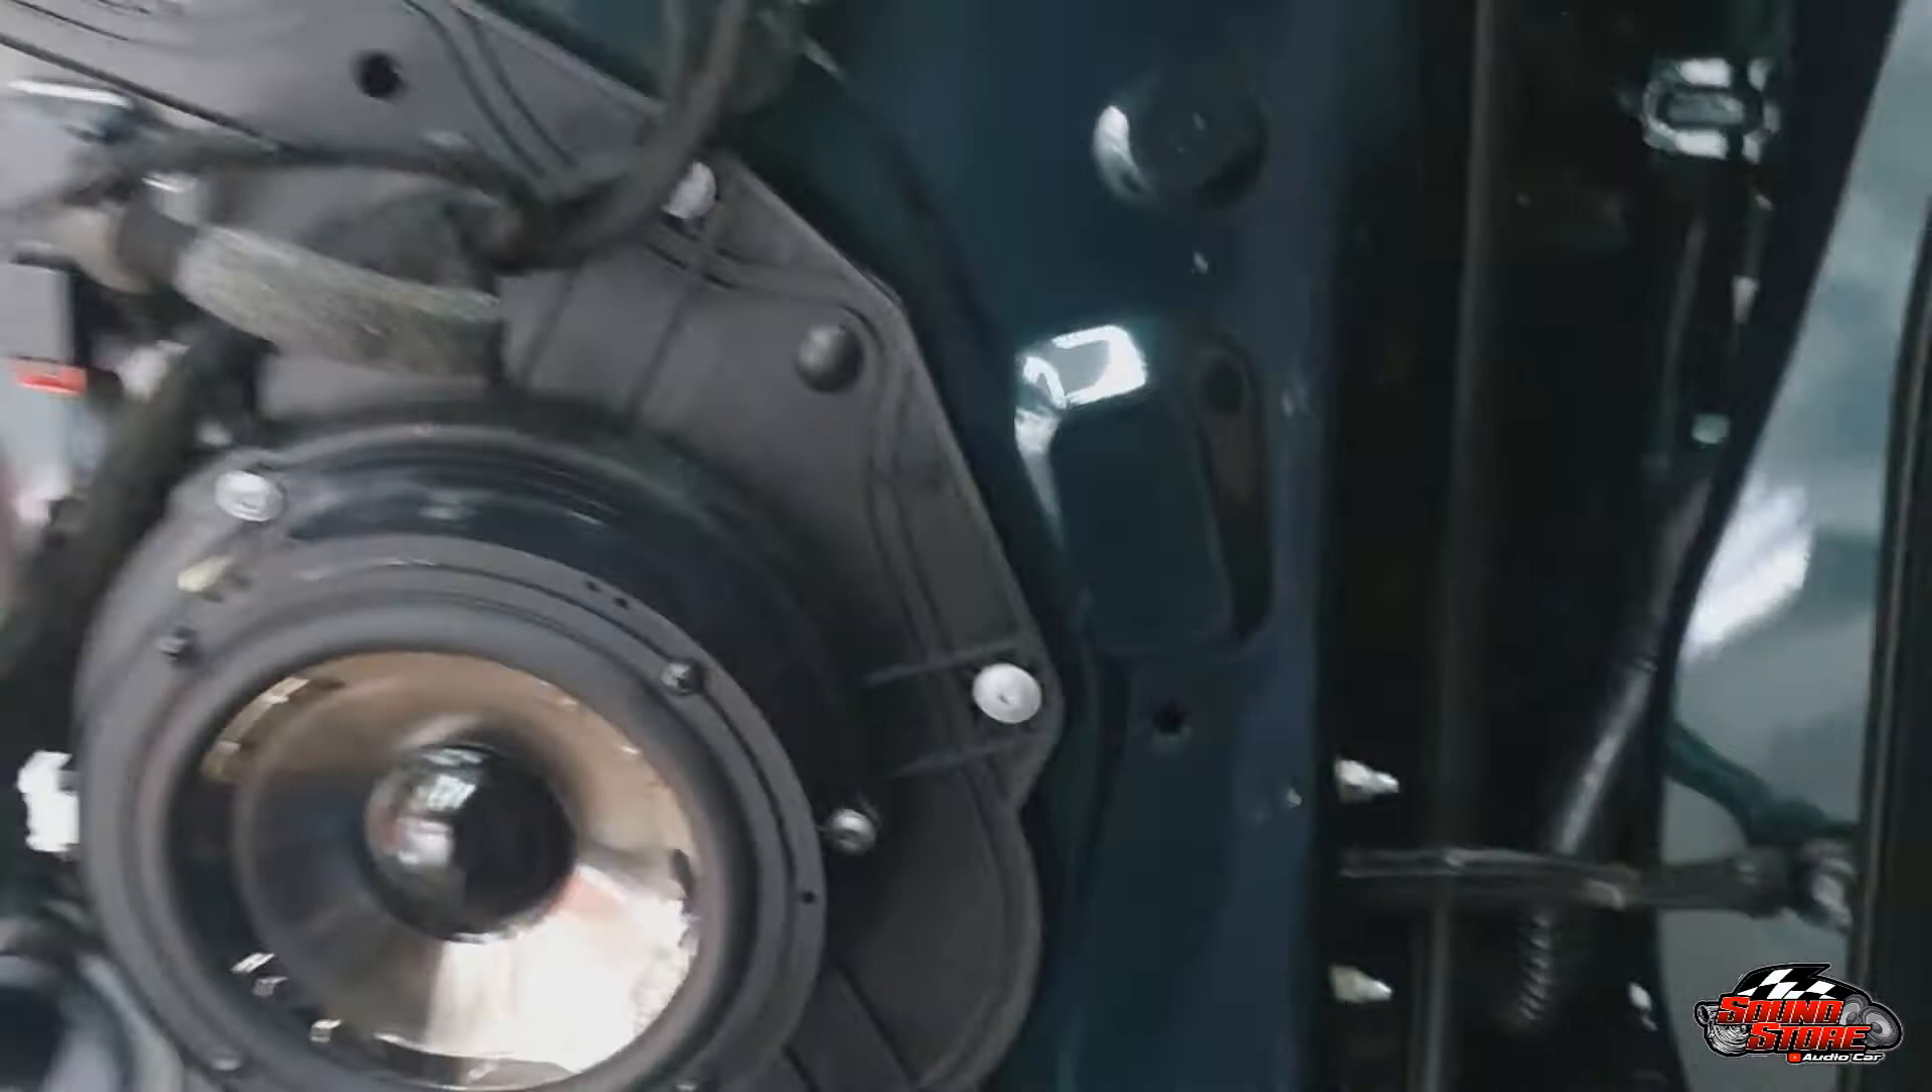O falante aqui já está montado, parafusado, padrãozinho, pluguezinho original.